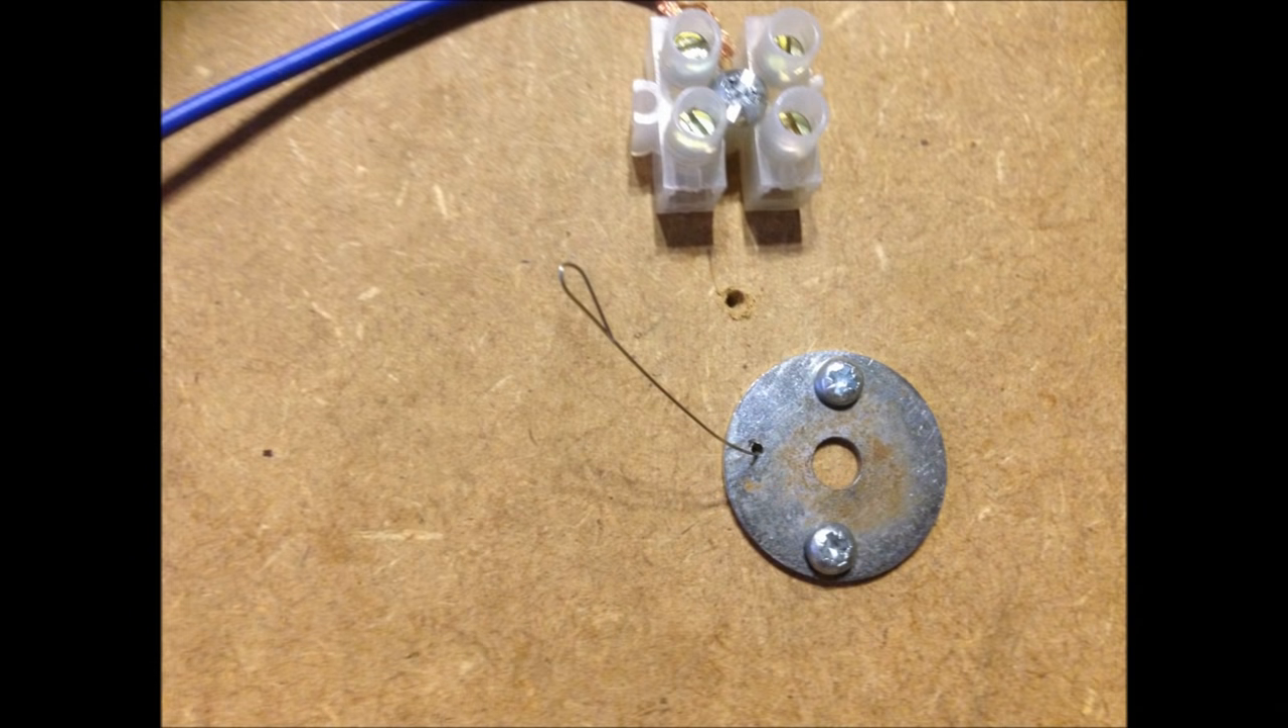The washer is fixed in place and this is to prevent the thin wire from slicing through the soft MDF or even from scorching it.